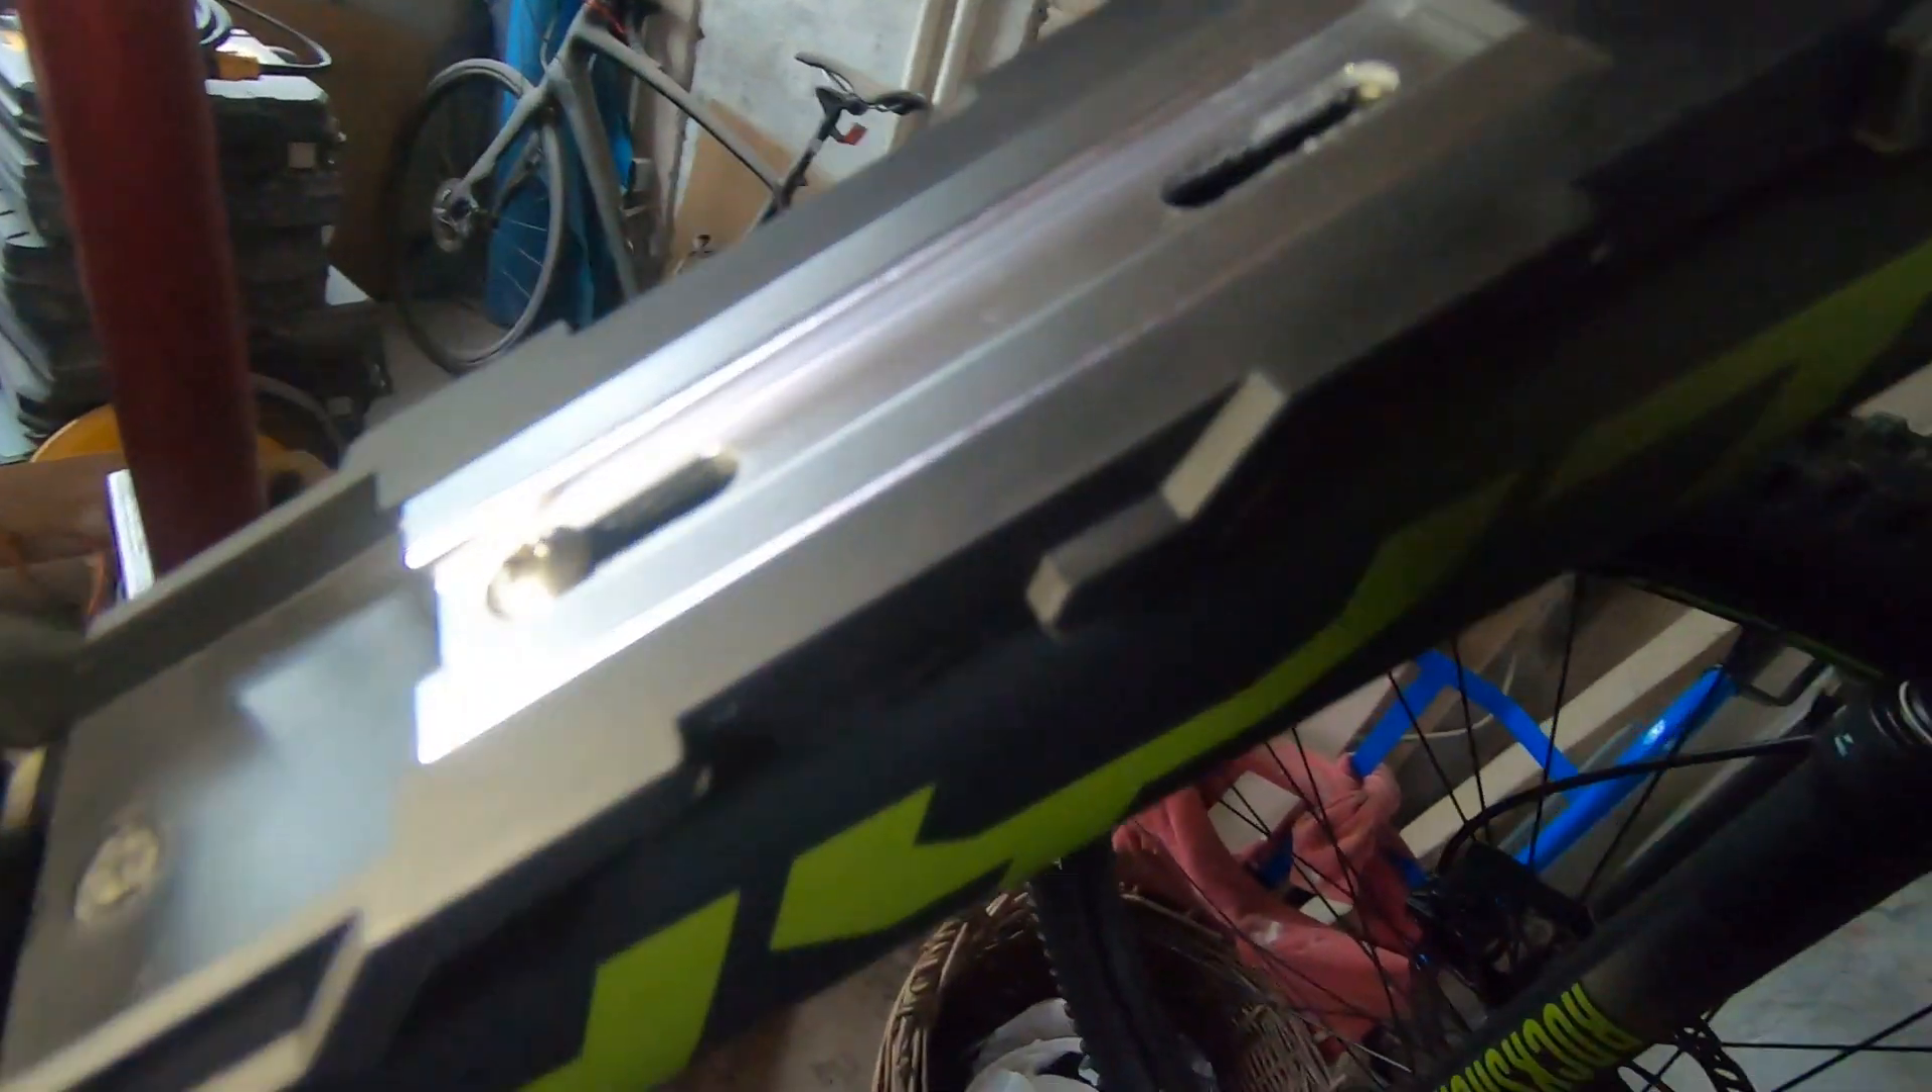So, after drilling the pilot hole, I've put the battery mount back on. So, it looks good. It's probably slightly to the left but it depends on the camera.